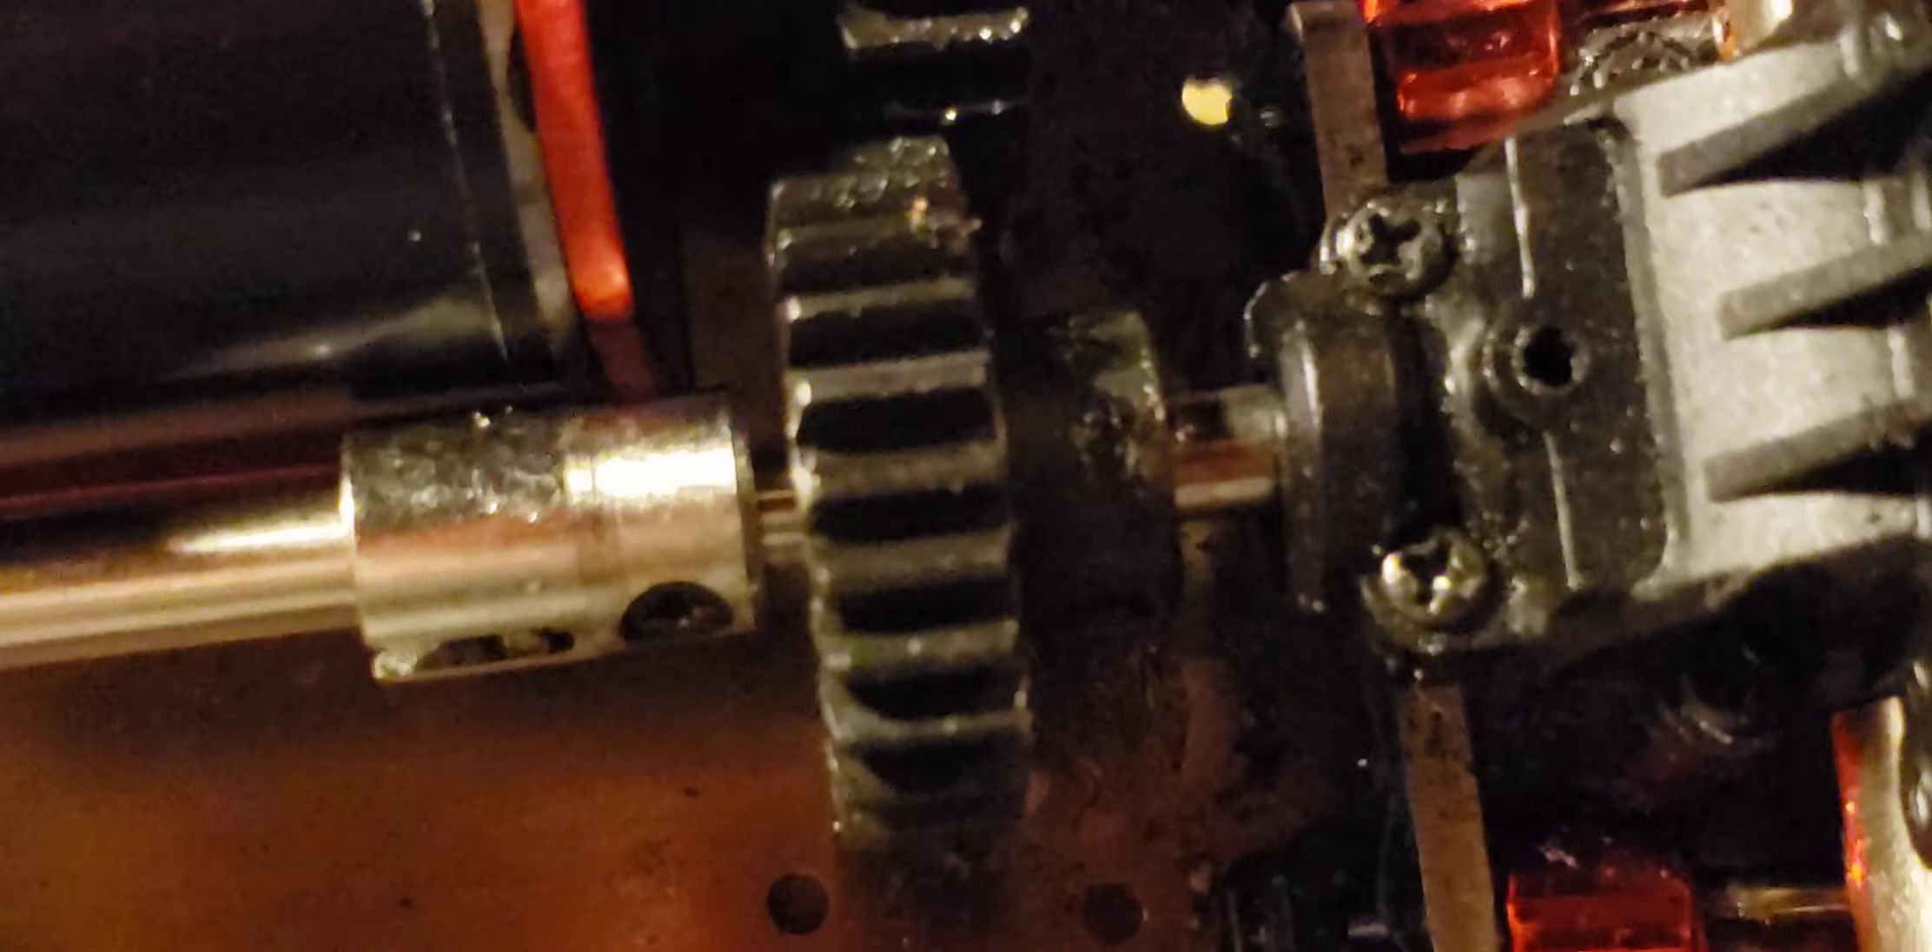That rod that connects to the diffs is five millimeter so the five millimeter mod one gear fits right on.